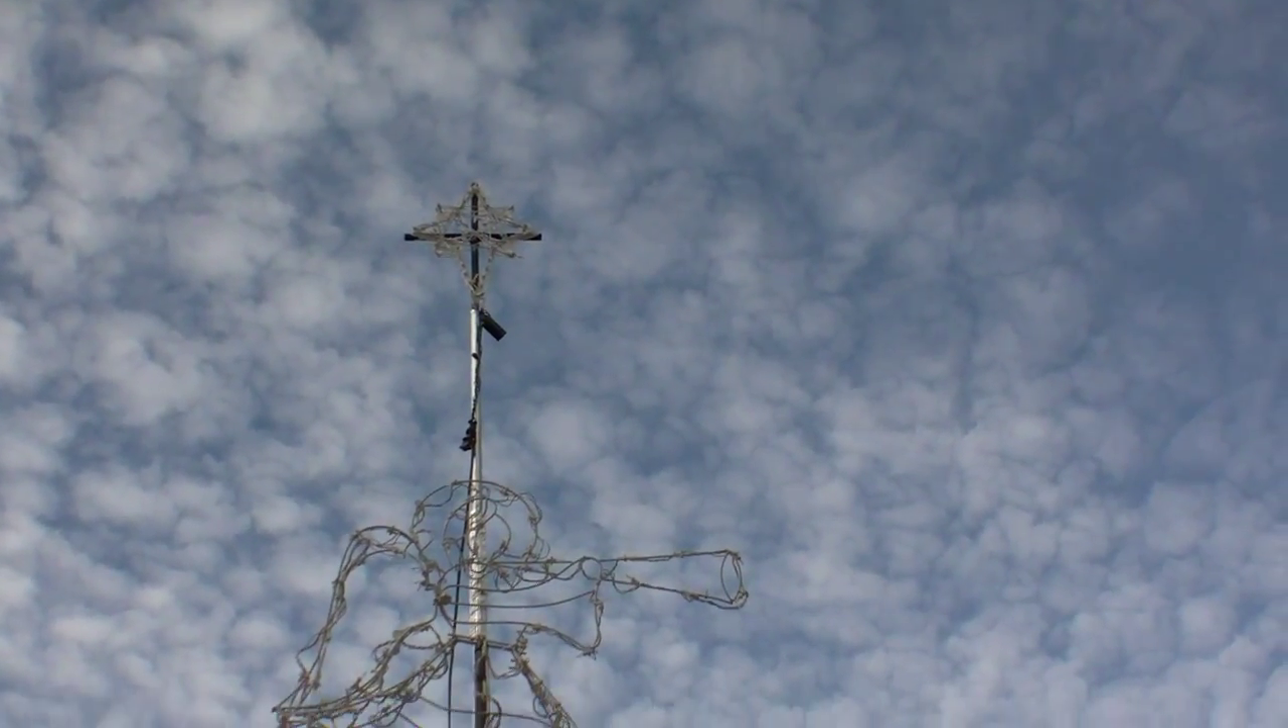Then I attached the angel on top of that and like I said this year I added this additional part here so that there was a star above the angel.